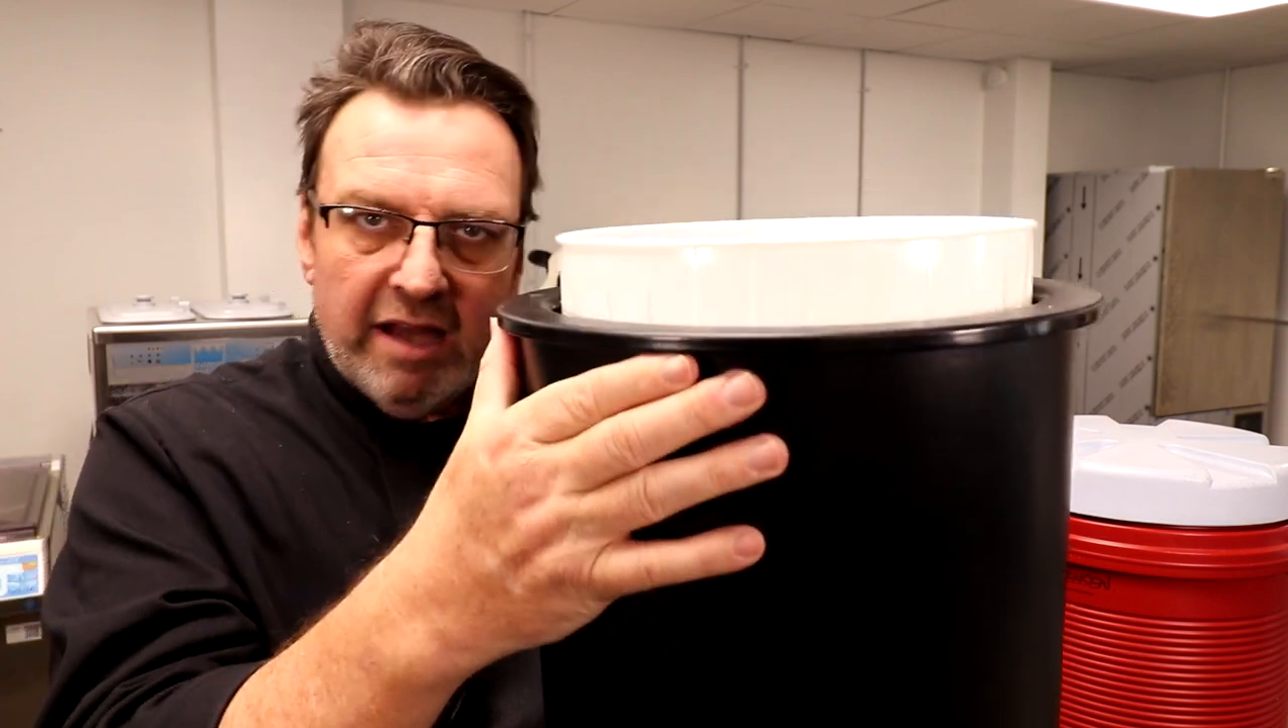The bucket actually sits up a little bit higher than the actual crock.